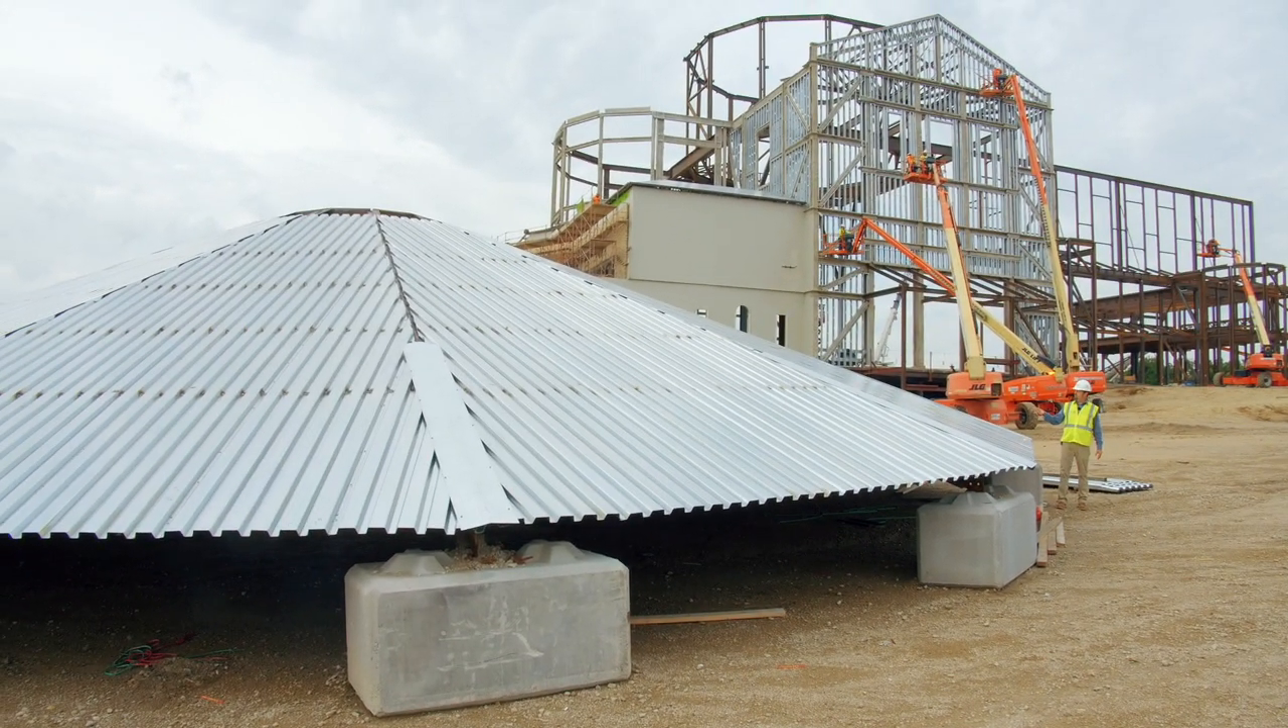Alright so as you can see the cupola is sheeted and almost complete we we are we do have a install date set July 12th.